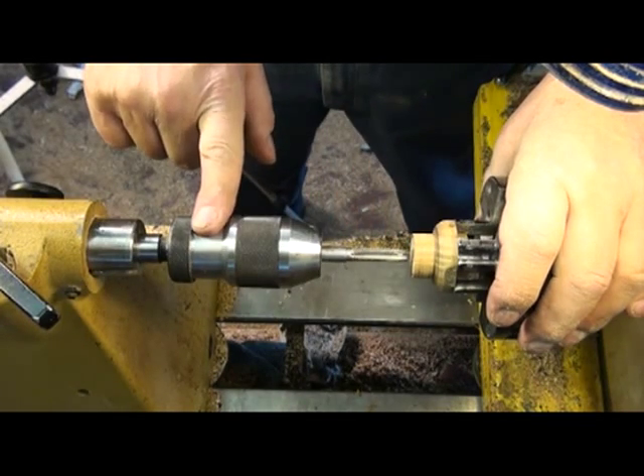Now I have my machinist tap chucked up into my Jacob's chuck.